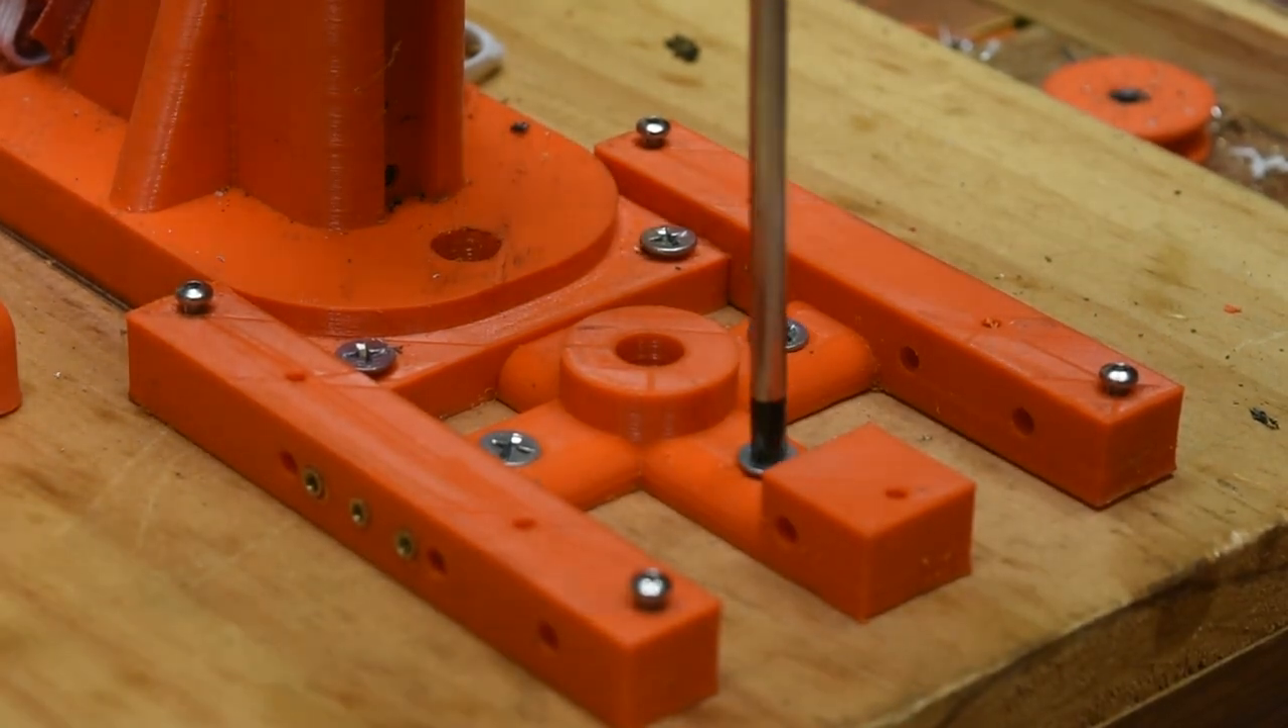The 3d printed parts align with the bottom of the press and it is then screwed into the wooden base keeping it secure and square.